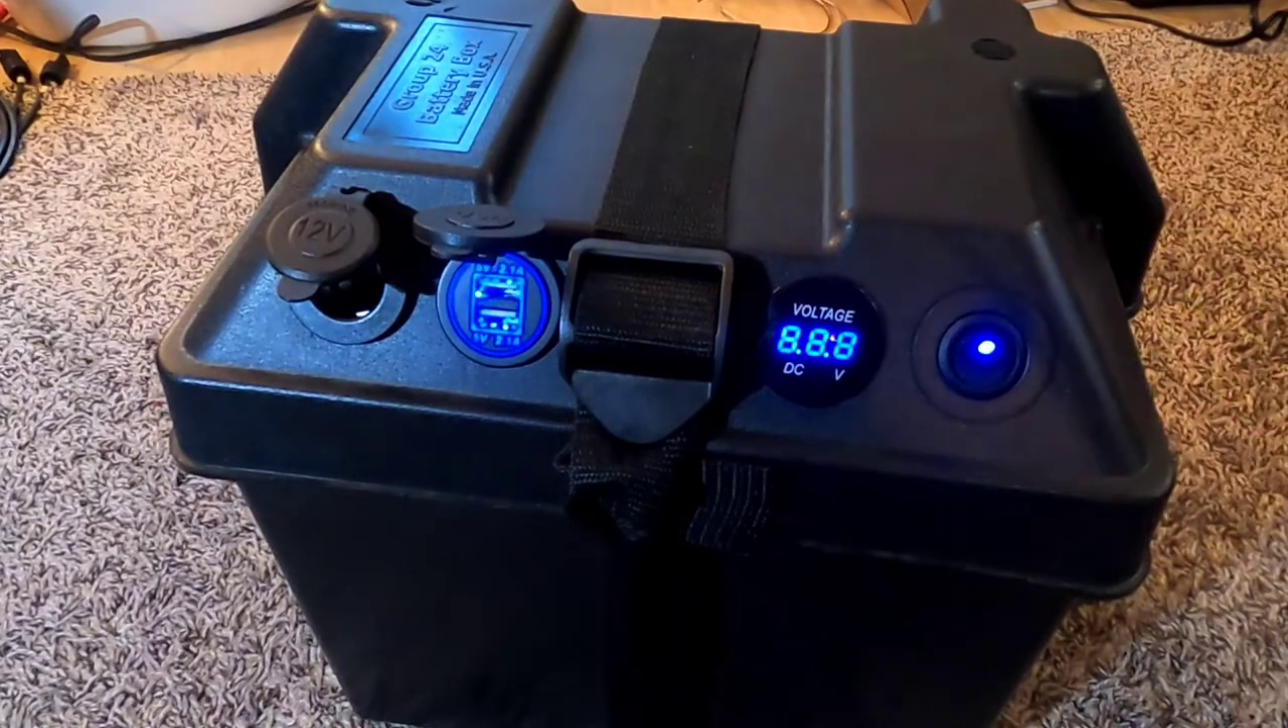All right so like I say I just put the strapping on as you can see it kind of sits in the middle here nicely and I just tied up the end.